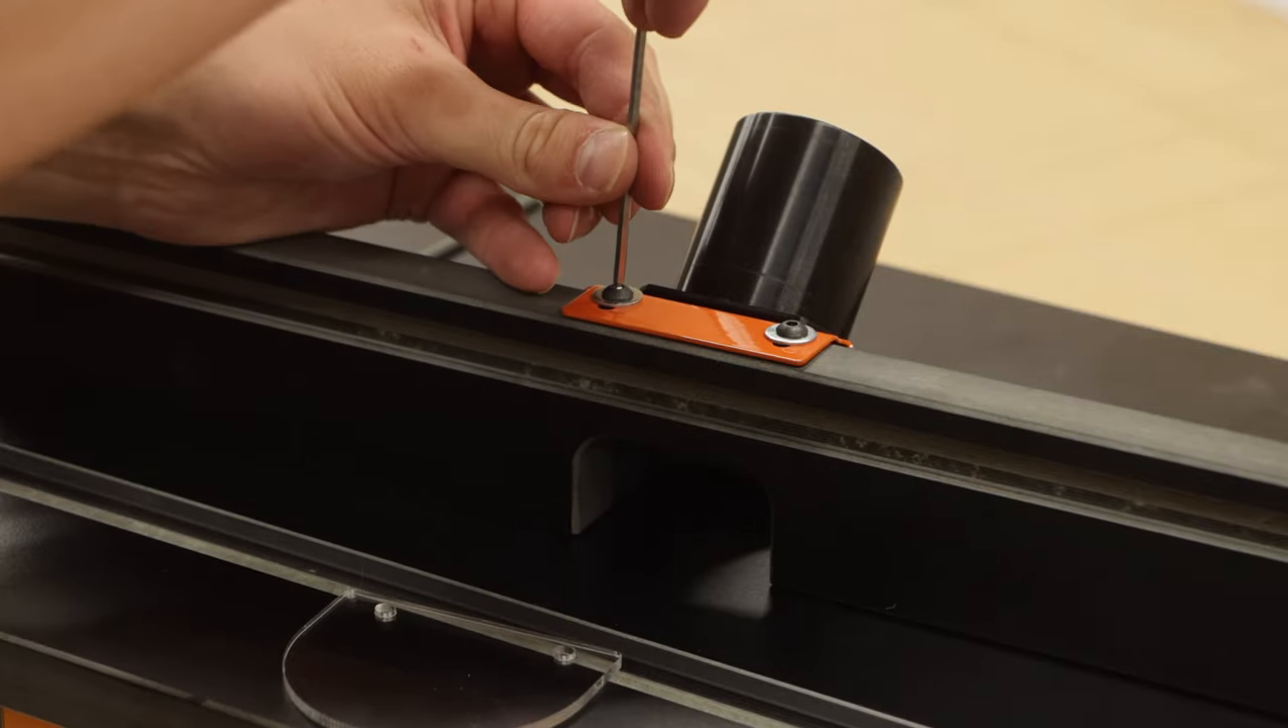I just forgot this blade guard gets mounted on with these same two bolts so i need to remove those and then thread the bolts through the safety guard and into the same holes.